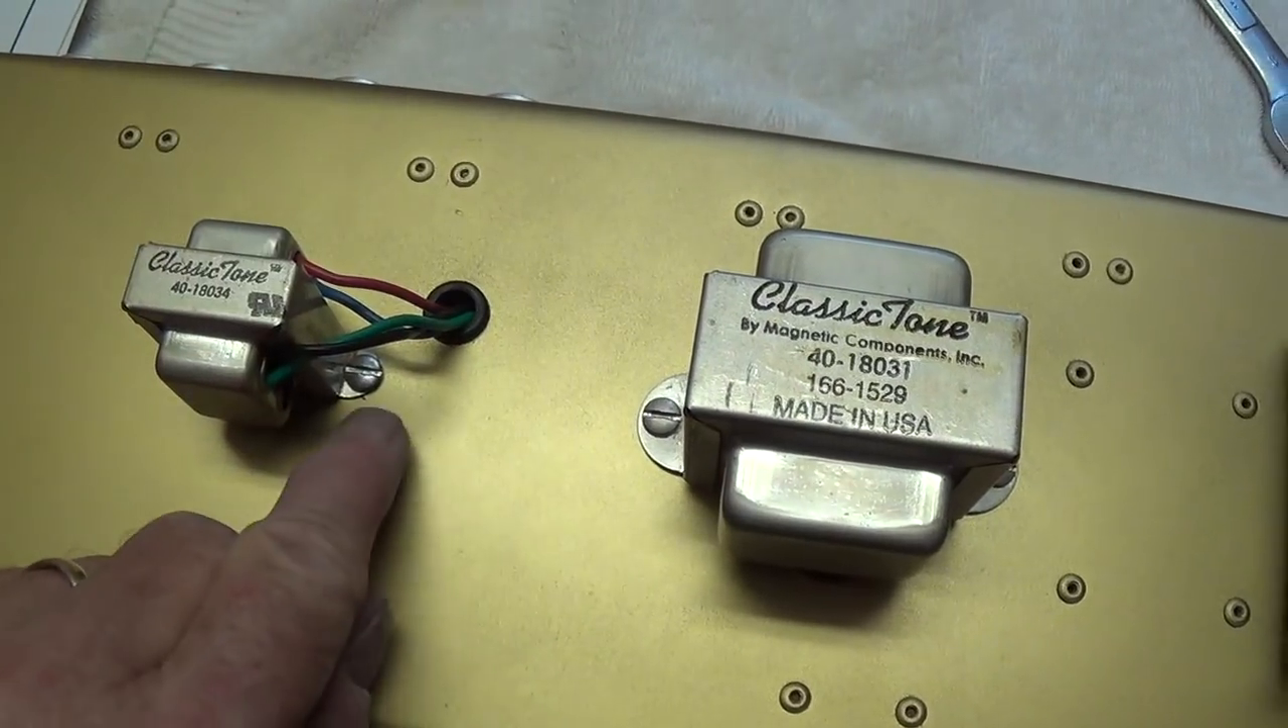Okay, now the transformers are securely attached to the rear of the chassis.